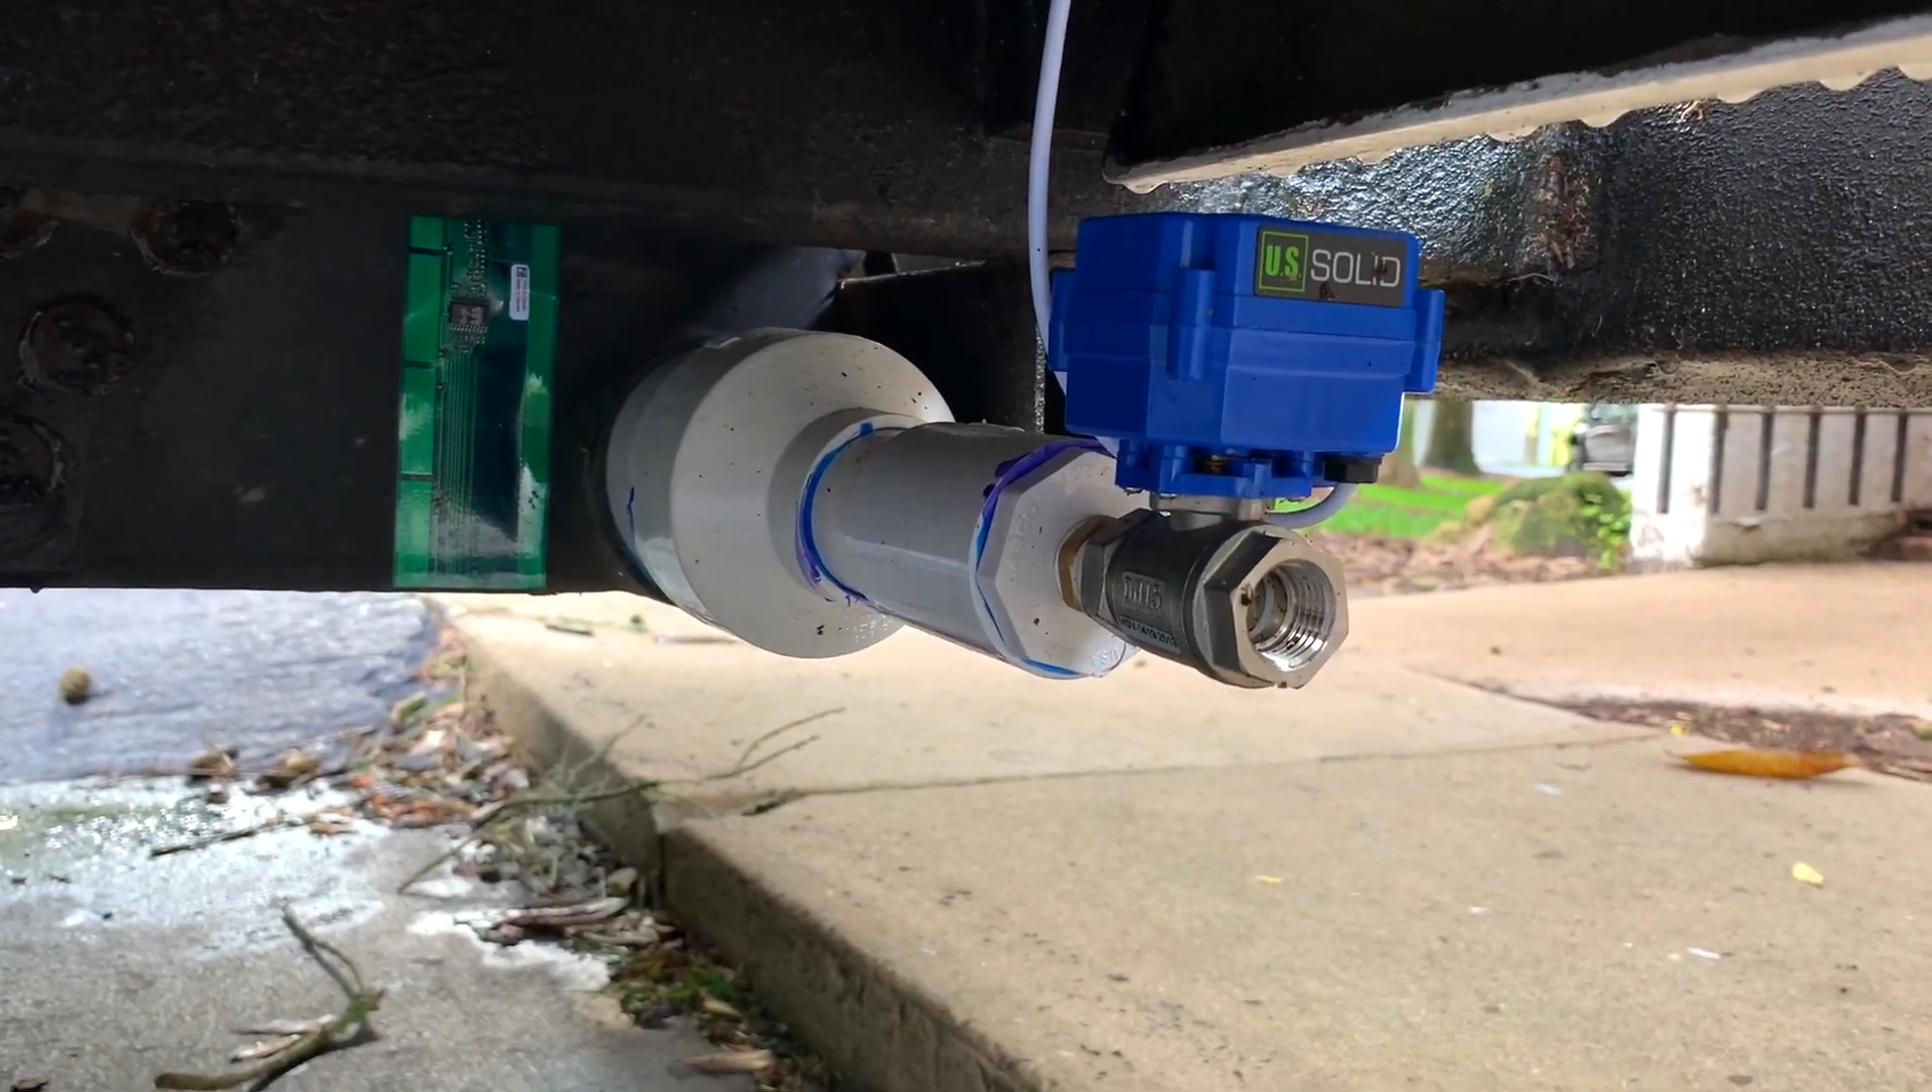So that is the finished product I went over all the different PVC pieces with you but here is the ball valve on the end.